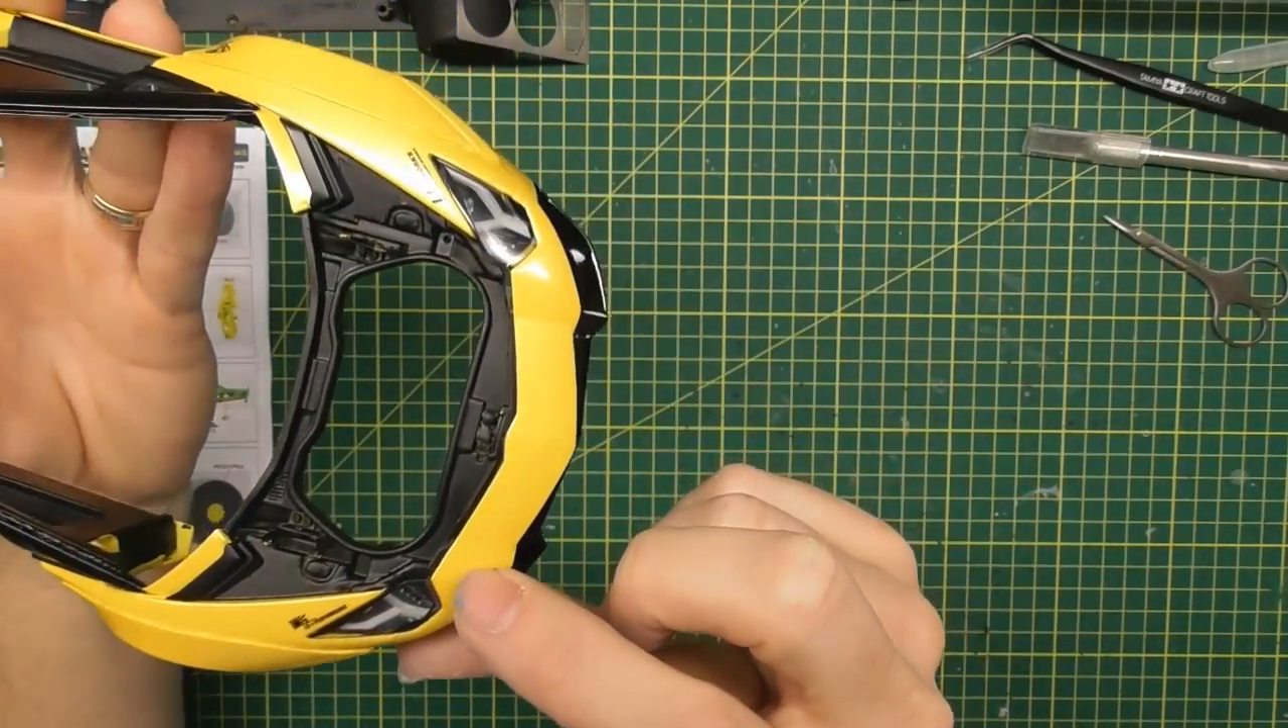I've also fitted the headlights as well so this is how the headlights fit back in as per the original model.